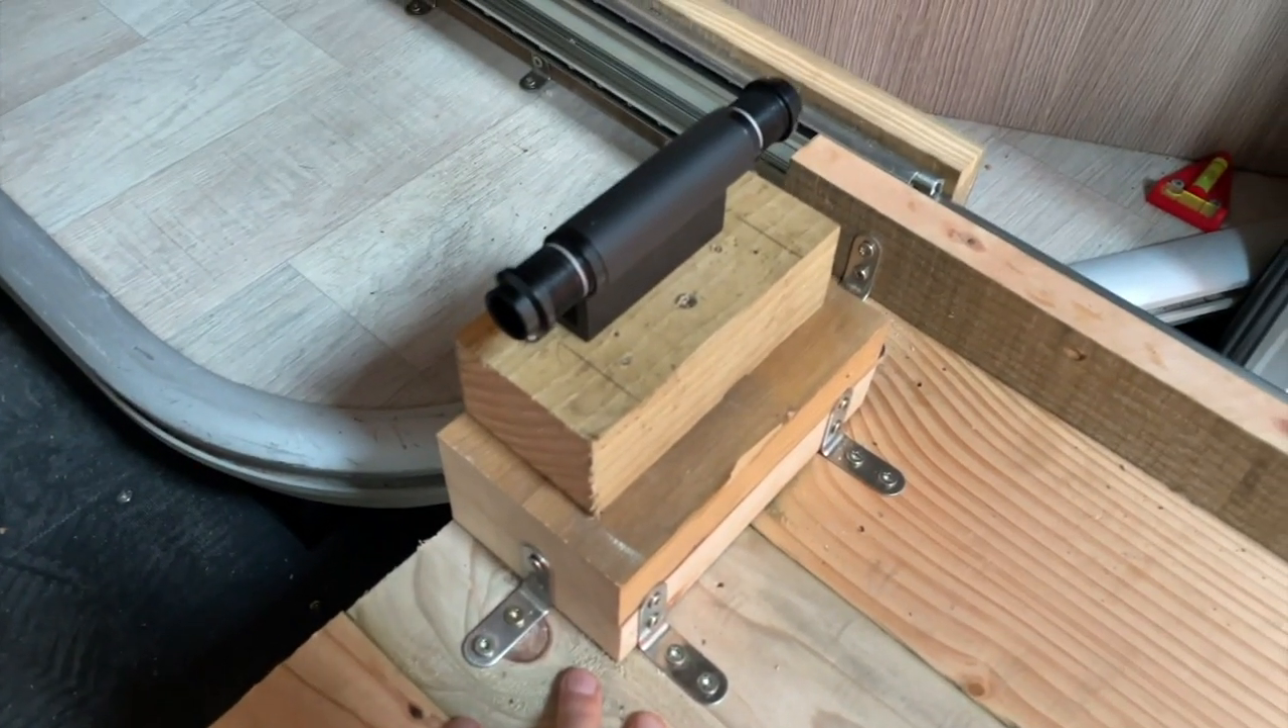I've just finished fitting this mount here. So I've had to use a couple of blocks of wood just to build this up.